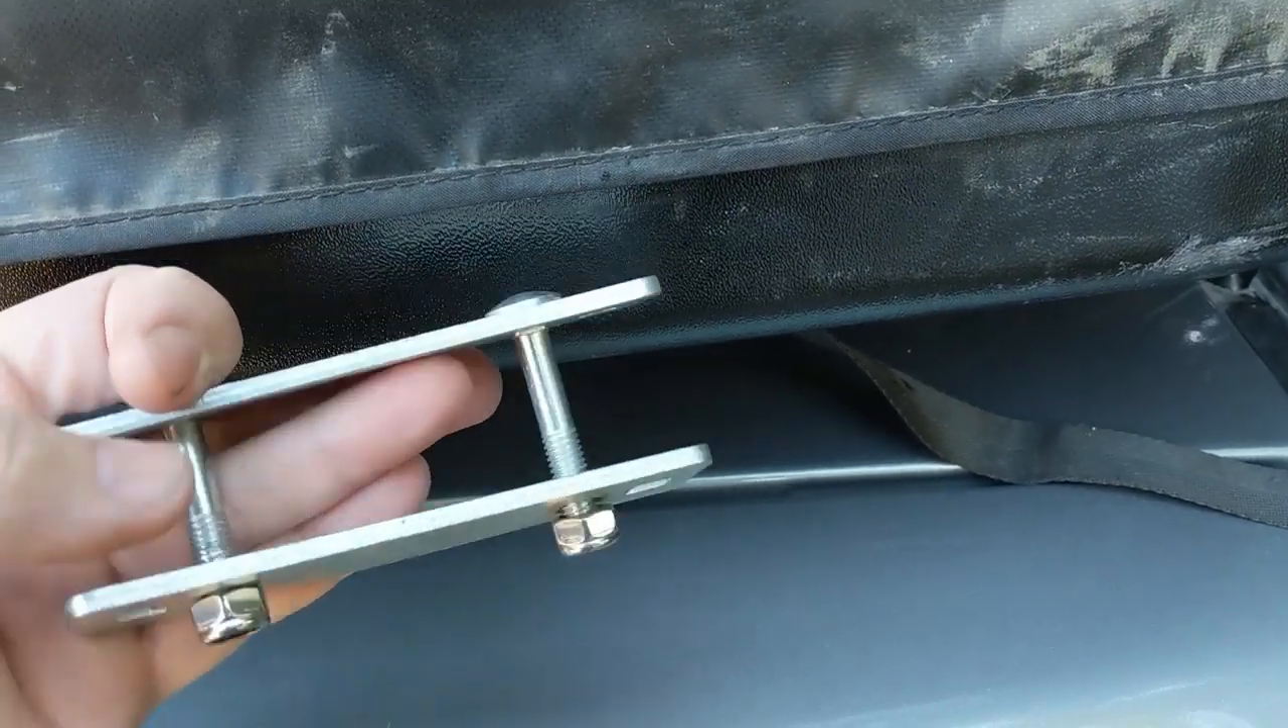But the problem is this bottom plate here, uh, is flat and the nuts stick below the plate even.